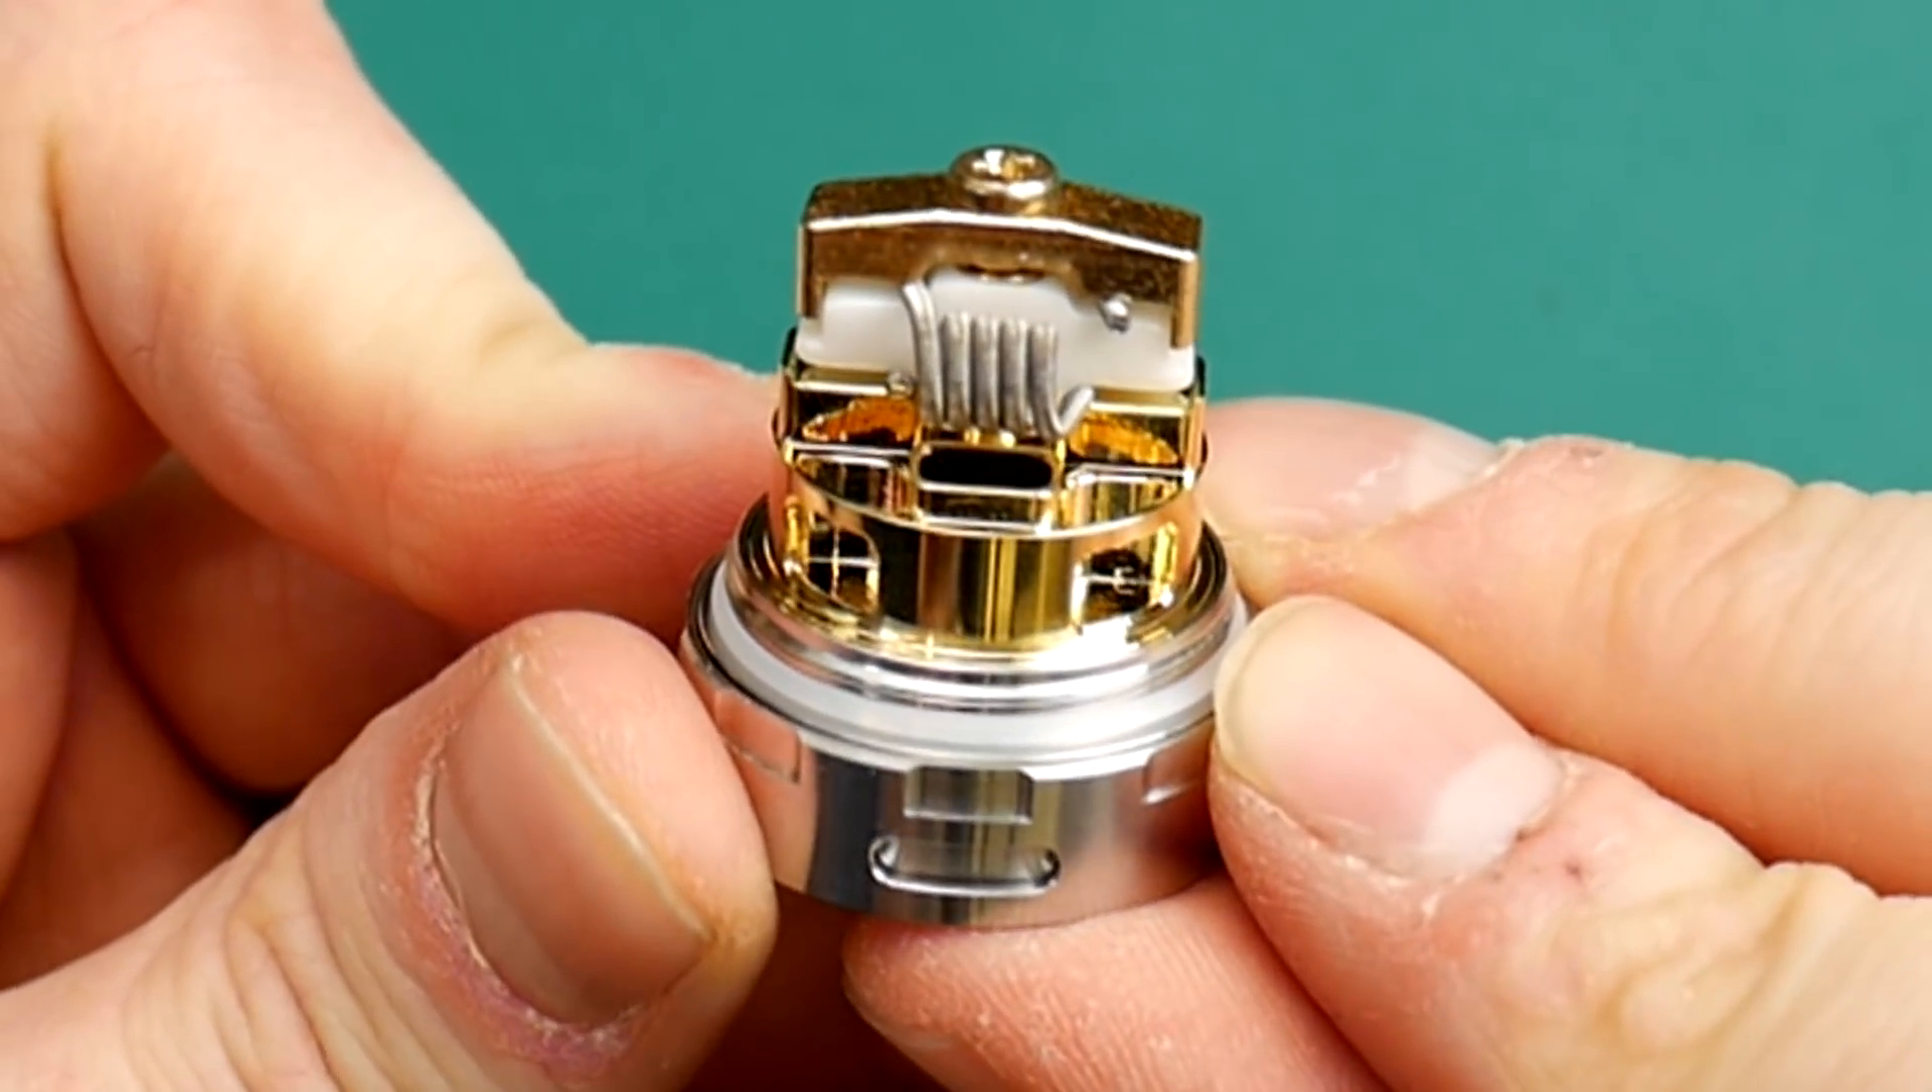We've got our coils in now.